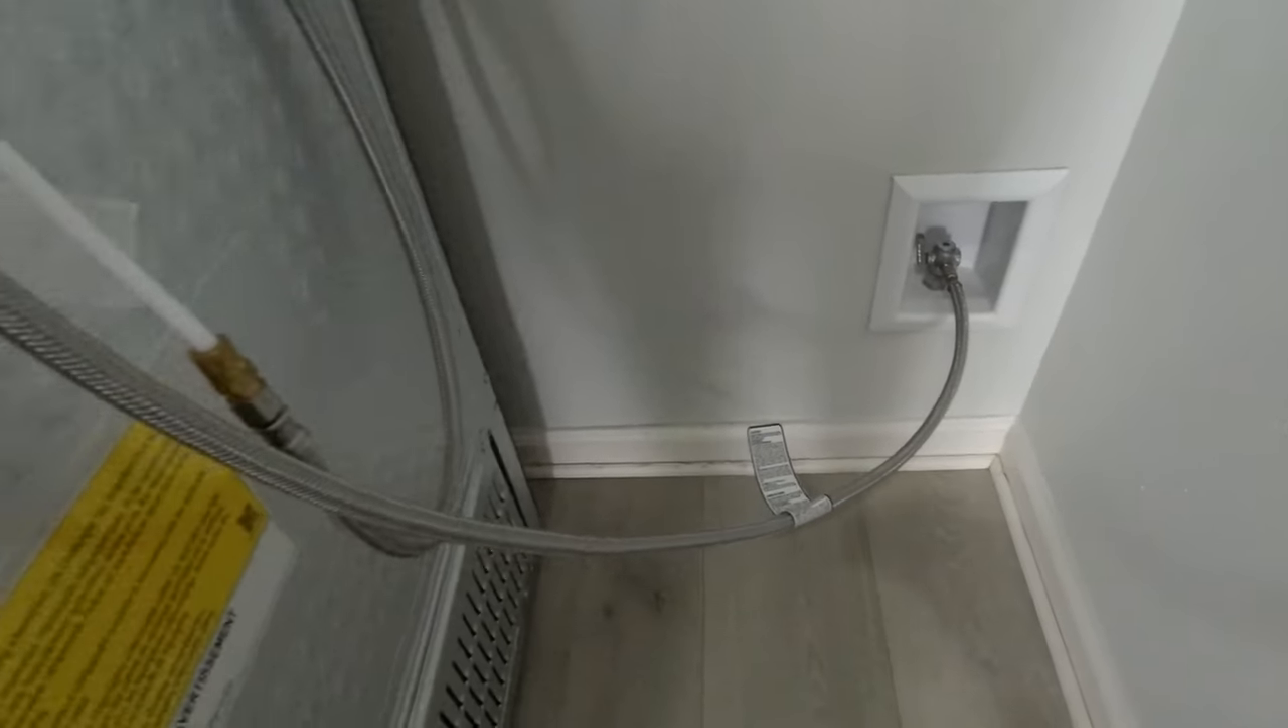Подключил шланг к воде с обеих сторон.